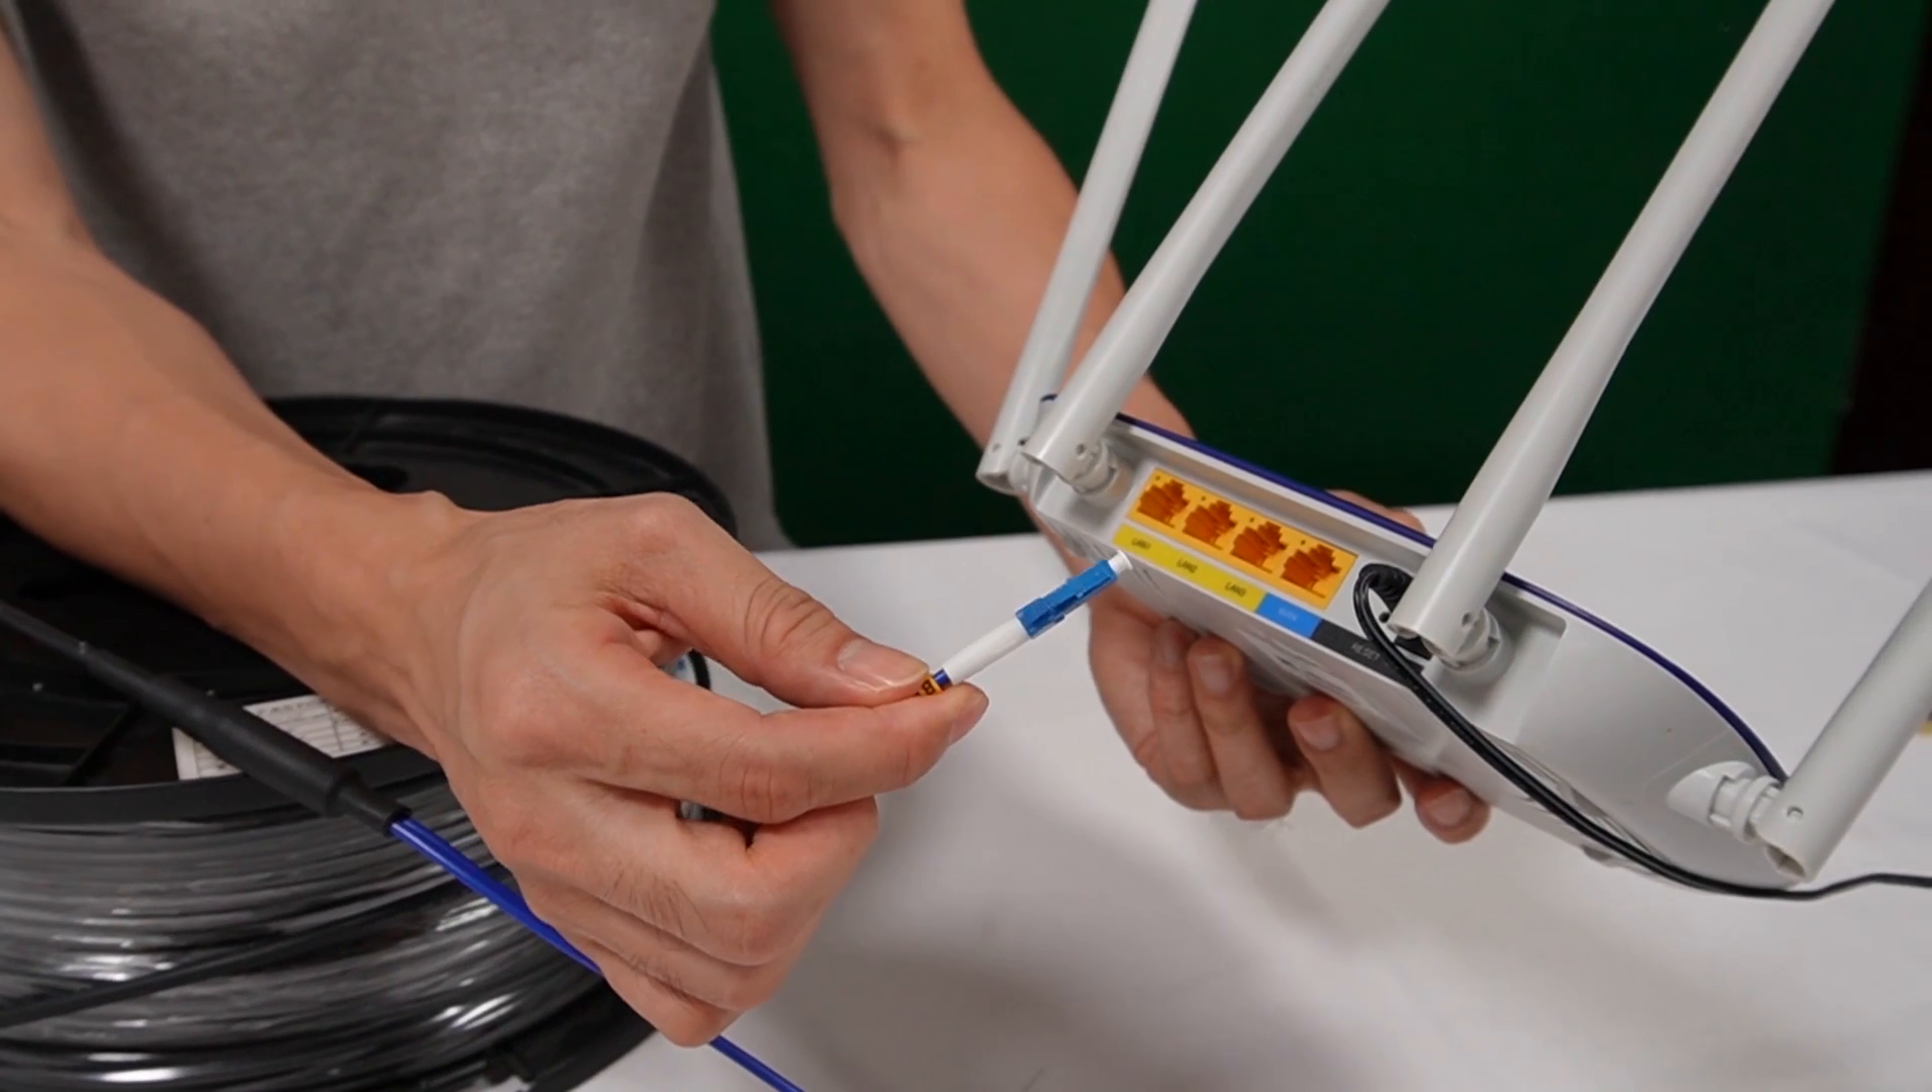But you may already notice, we cannot connect this connector to the router directly. See, it doesn't match.